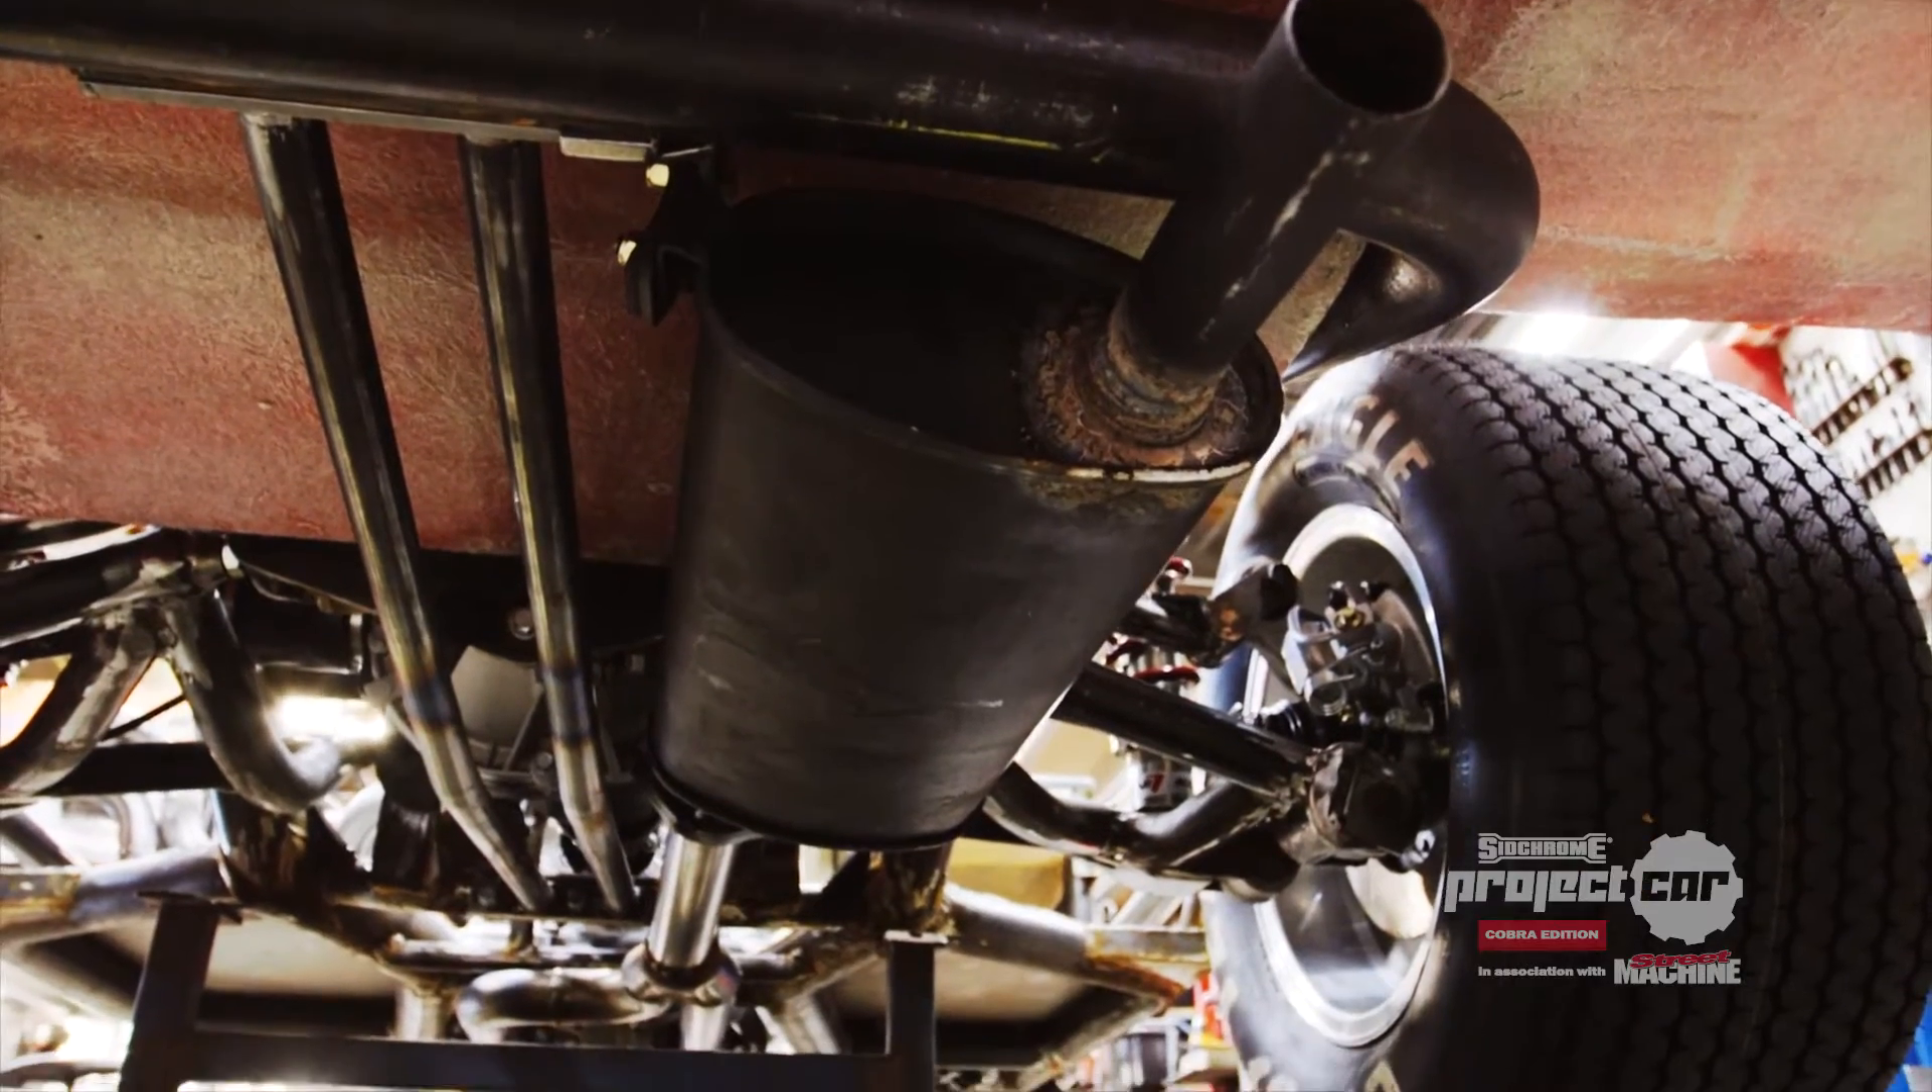We've put in place our underneath the car exhaust system, which will allow us to comply with the emission standards as far as the testing is concerned for registering the car.